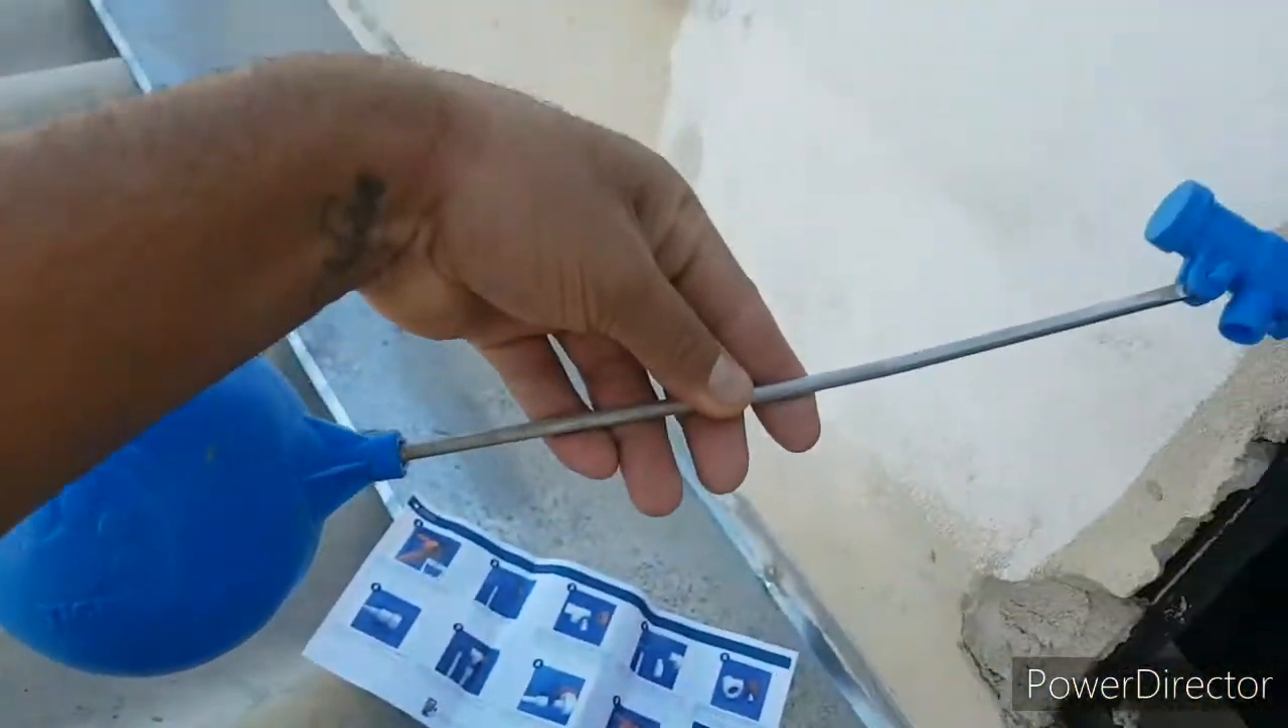Eu já tirei a boia aqui, ó.